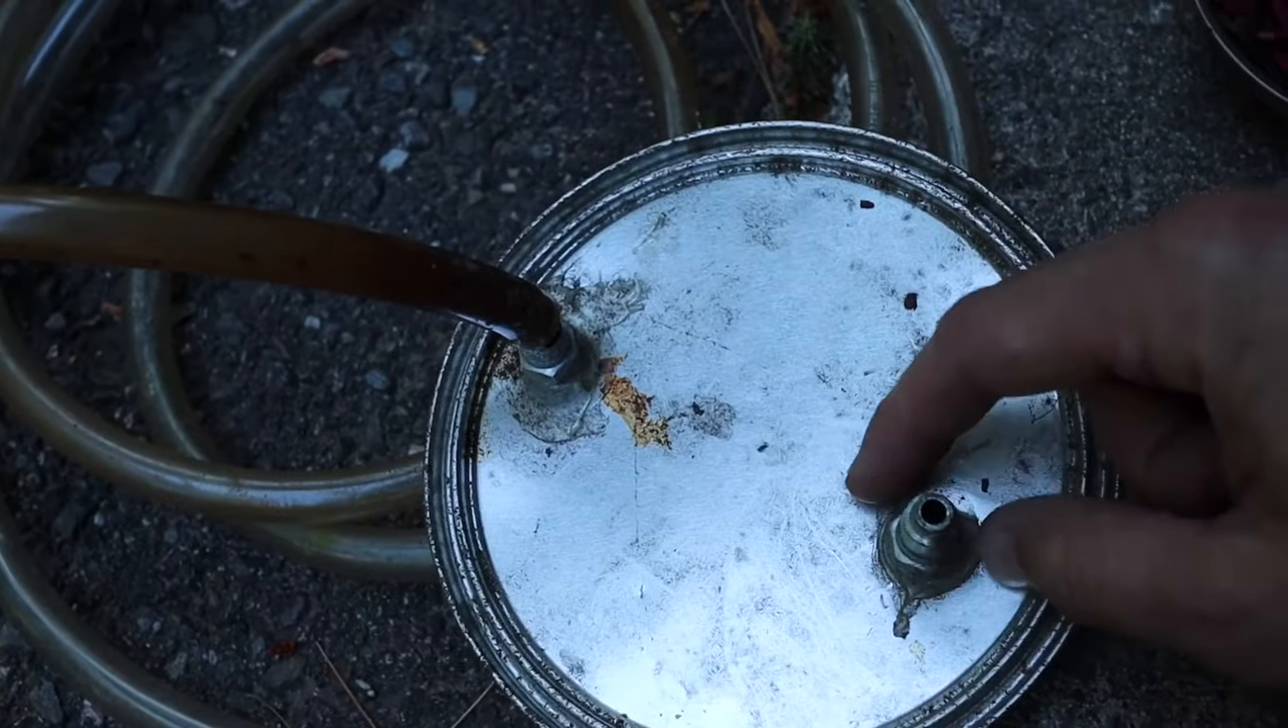I have two air fittings on the top of the lid.